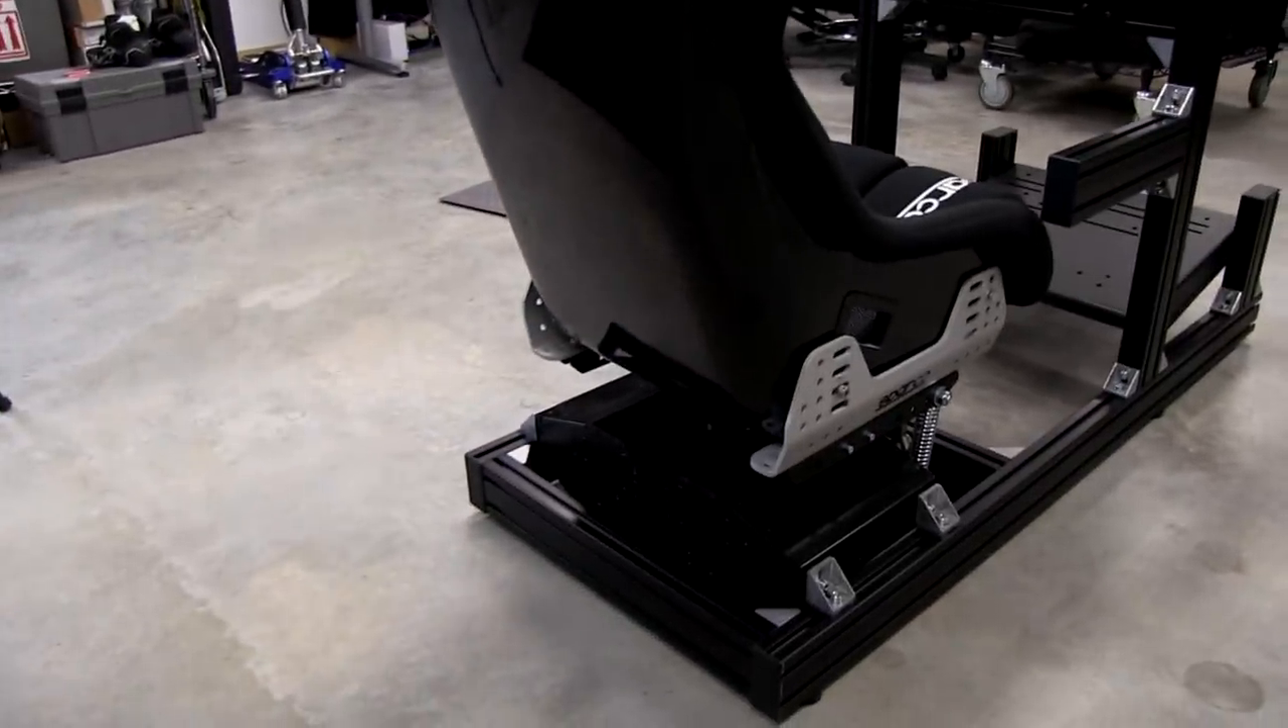I got the seat bolted up to the NLR V3 motion platform now.